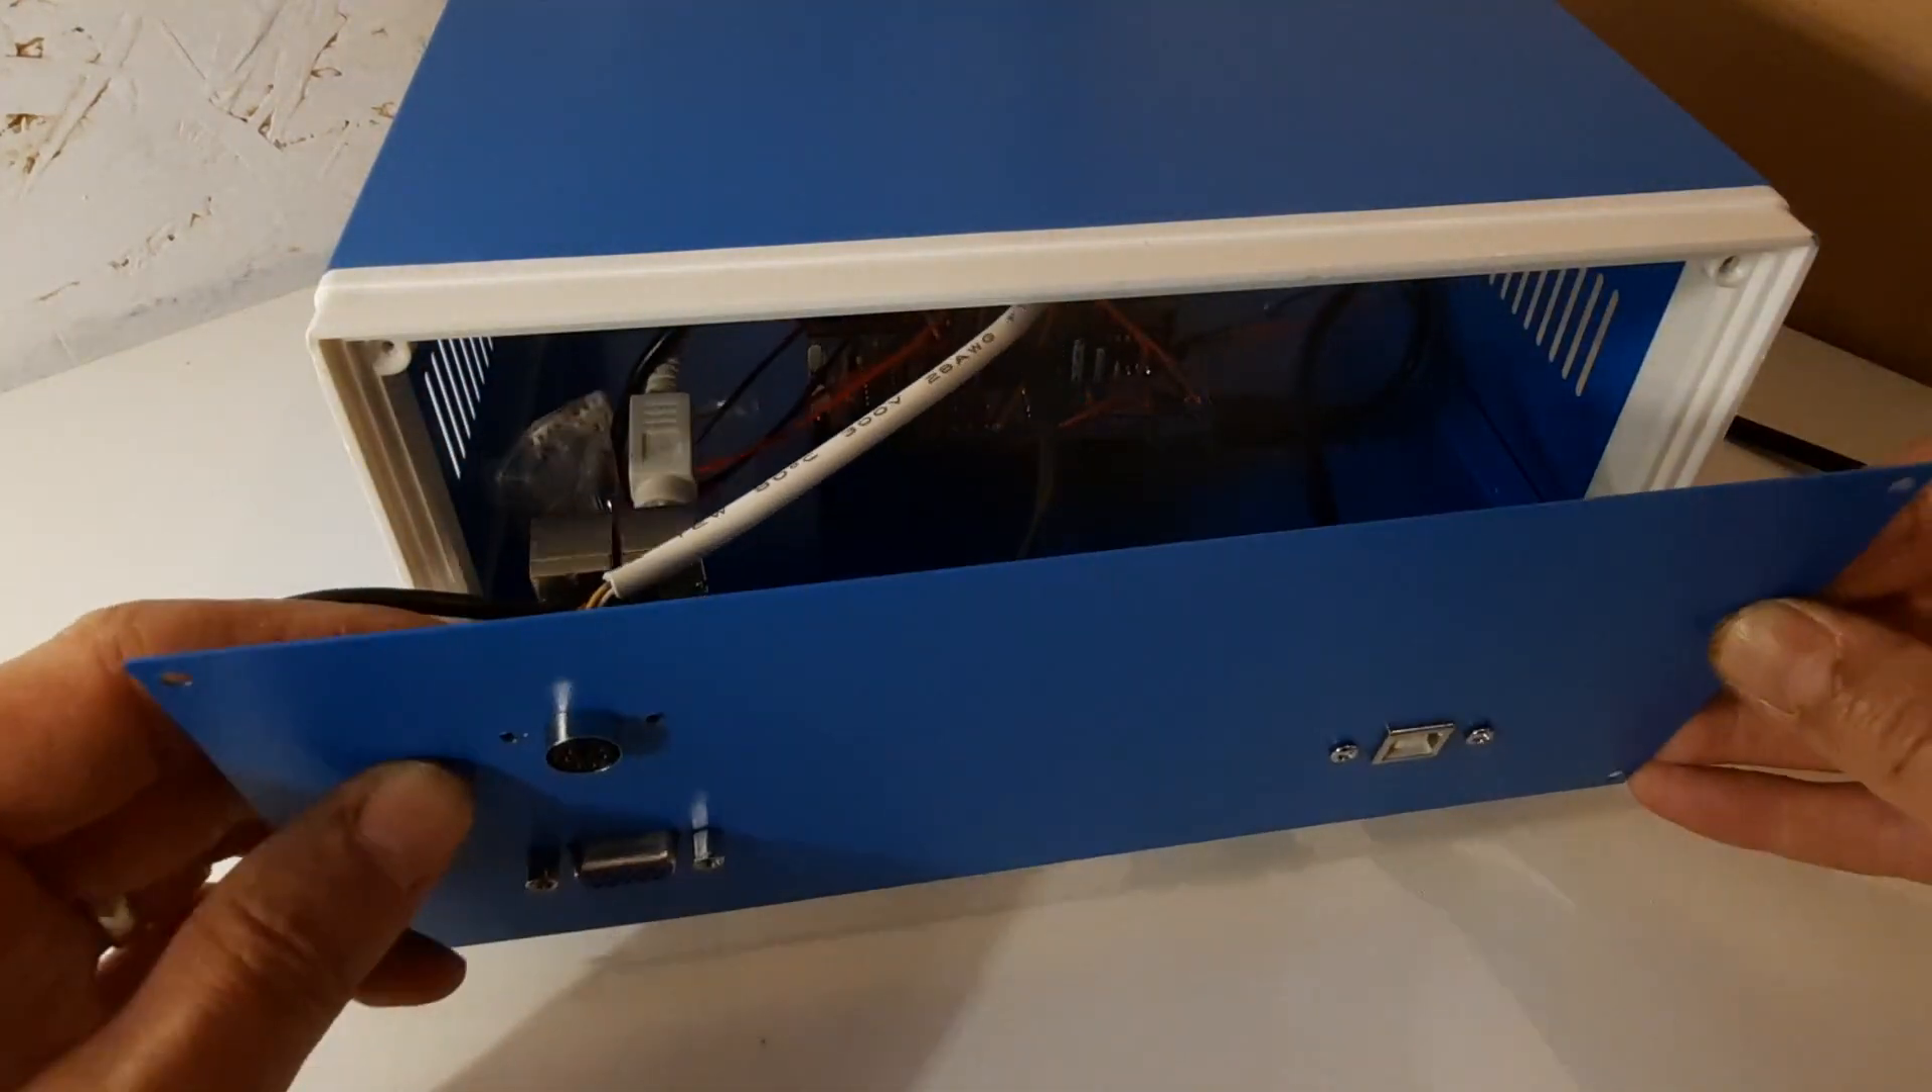I couldn't find the screws for the ps2 connector but that's just sort of sitting in there at the moment.